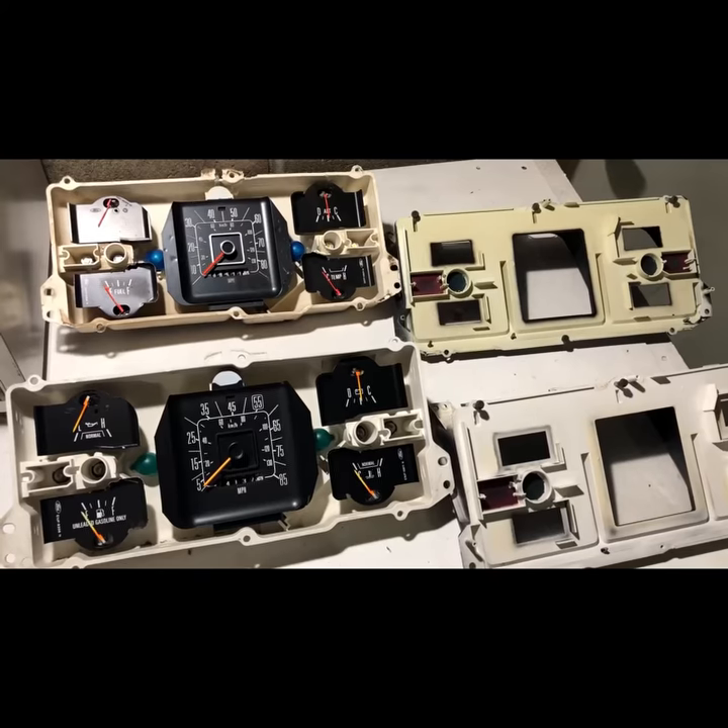Alright, well I have the clusters separated.